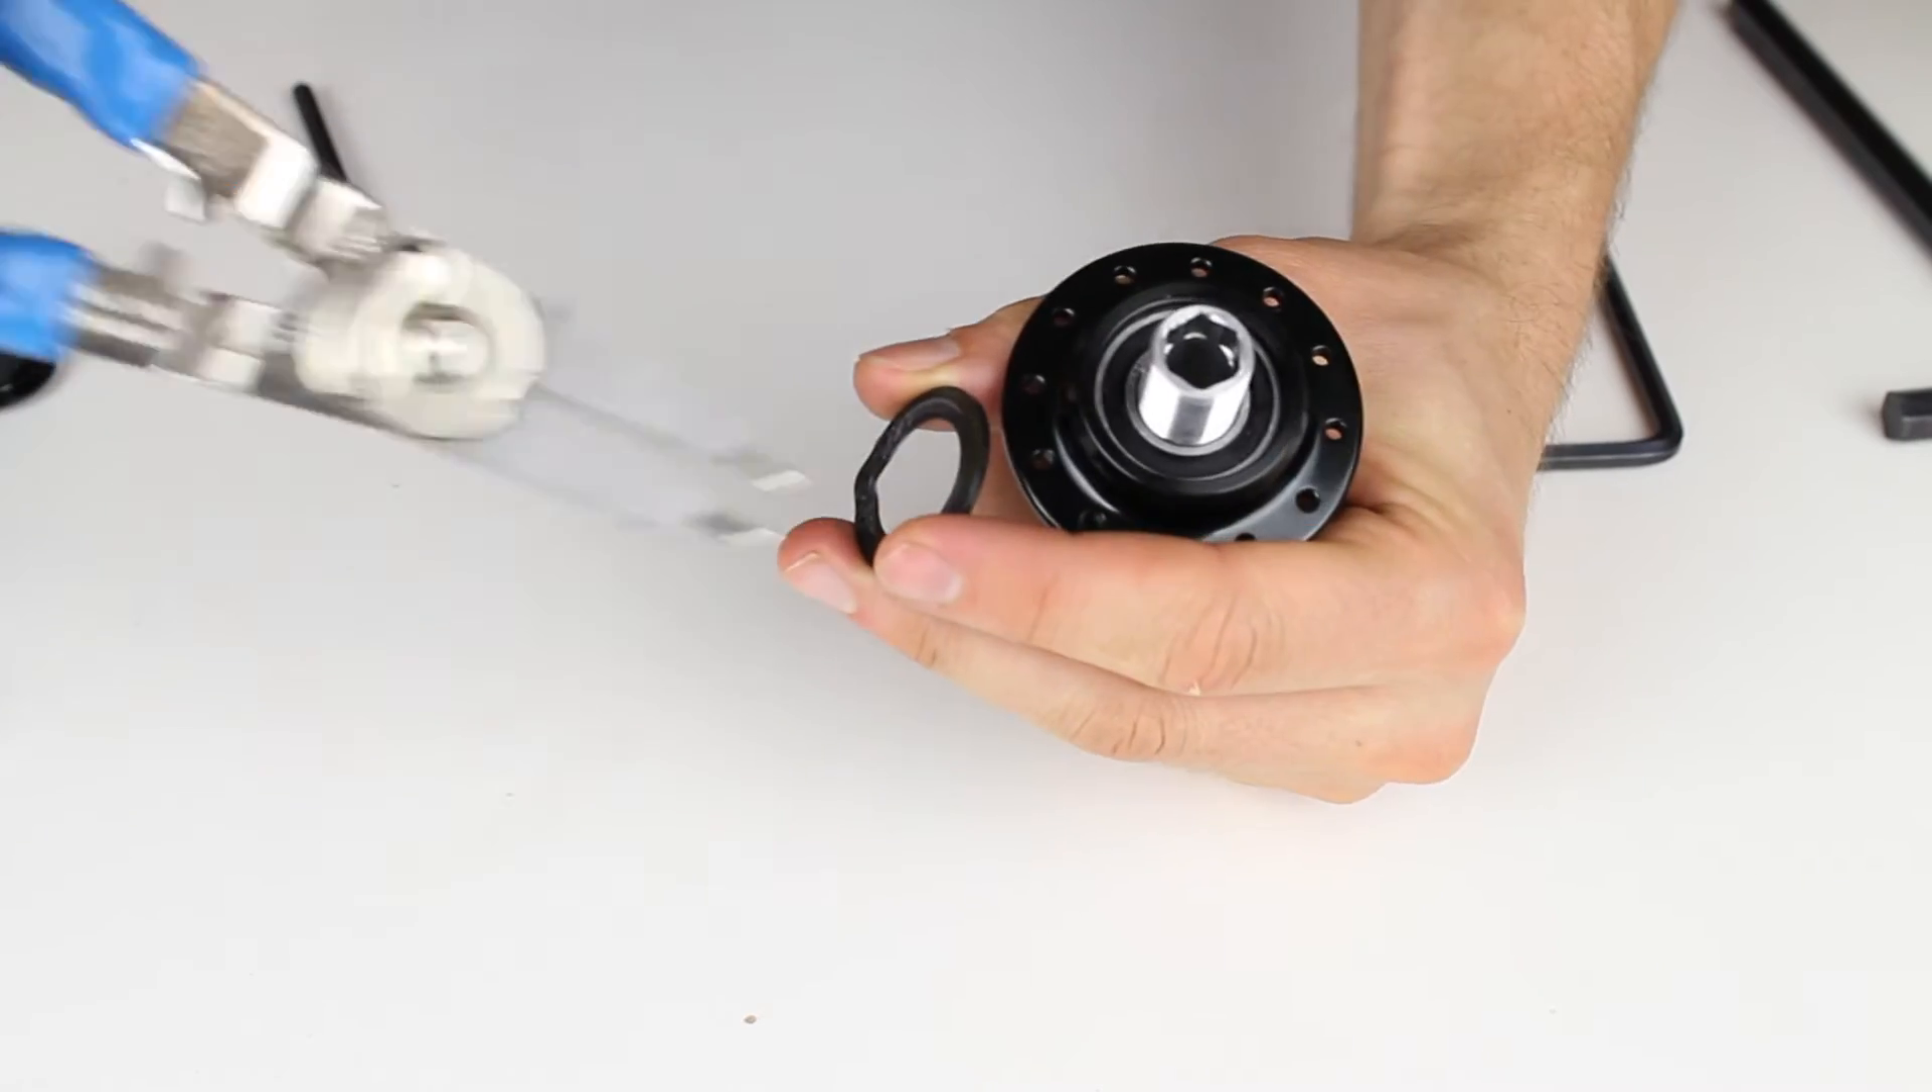There we go the c-clip is out.